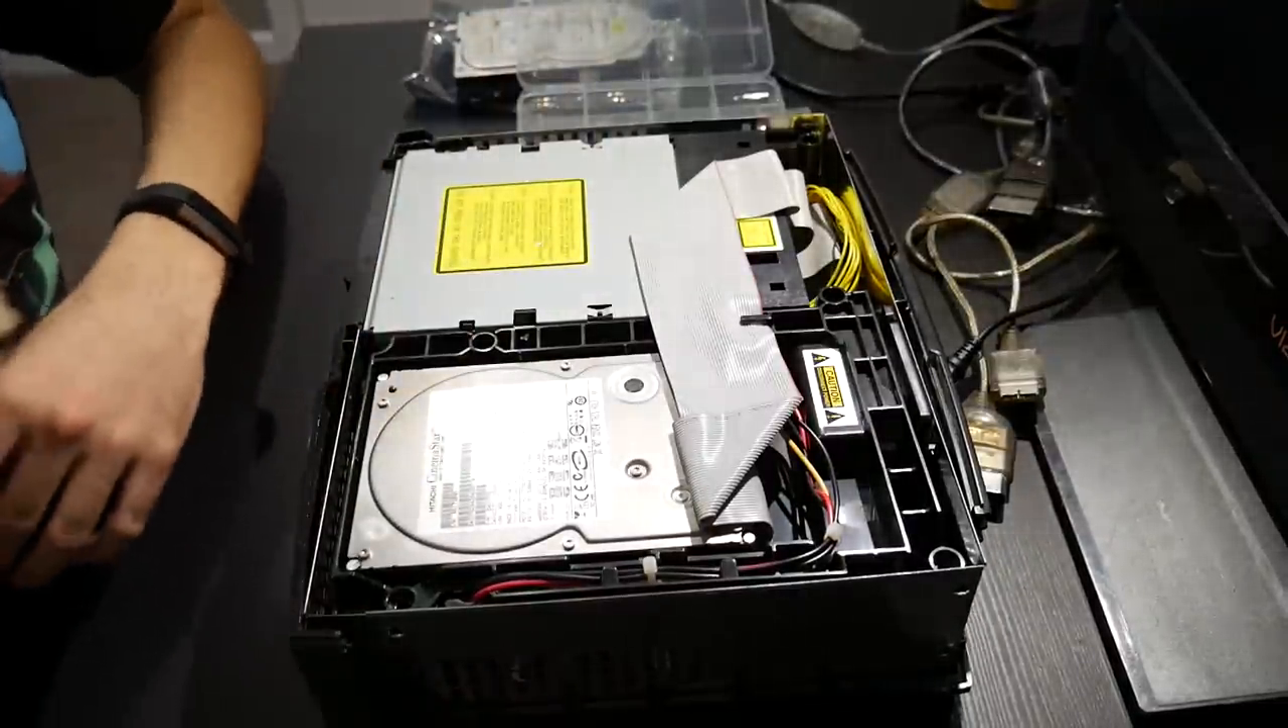All right and there we go we have access to the insides of the system now.